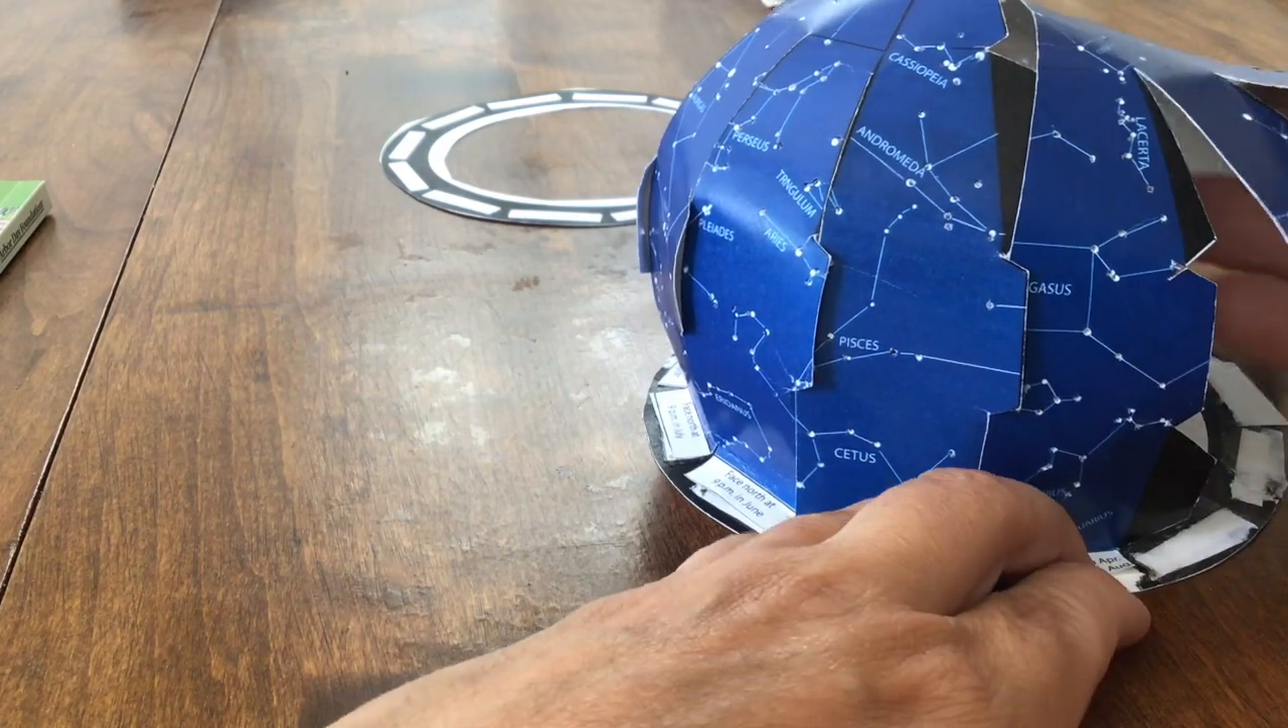You'll see there's a gap up here, but we will fix that later.